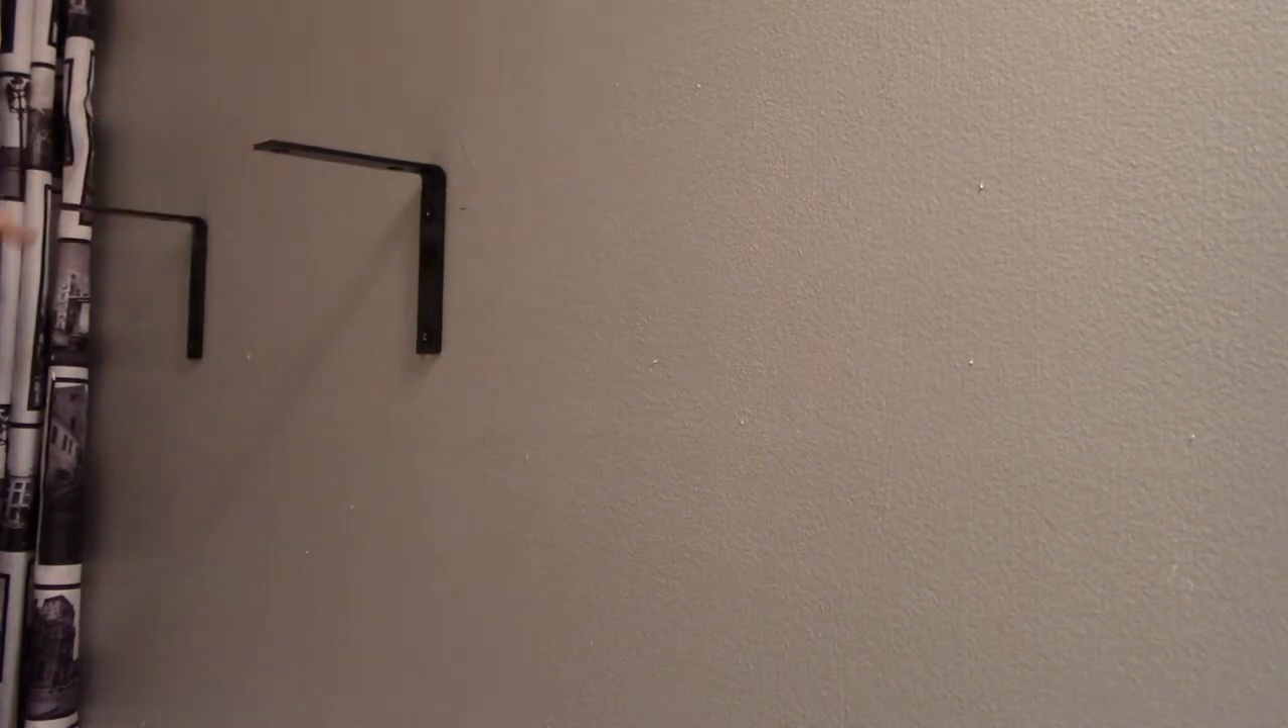So now I've got my two brackets on and then I'll do the uppers for the second shelf and then I'll determine what type of wood I want.